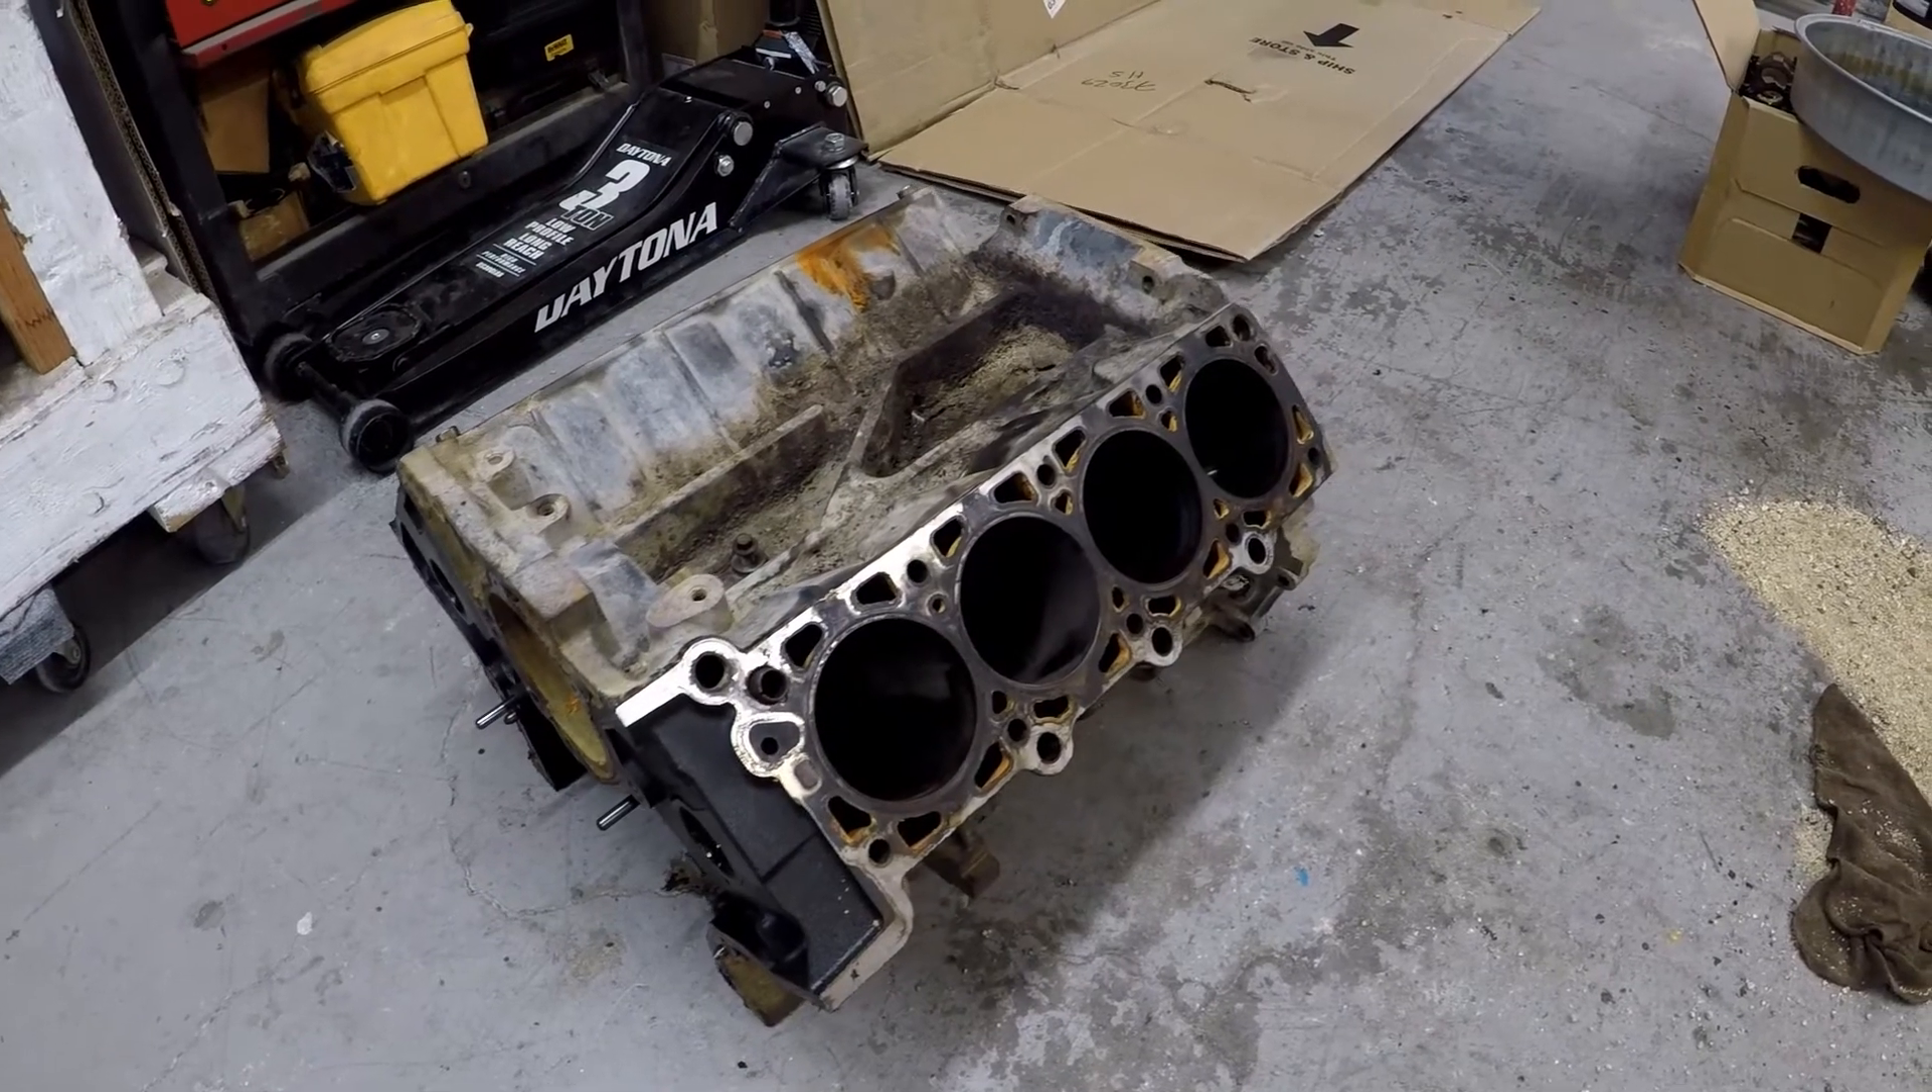All right so there's the engine block all stripped down ready to go into storage.